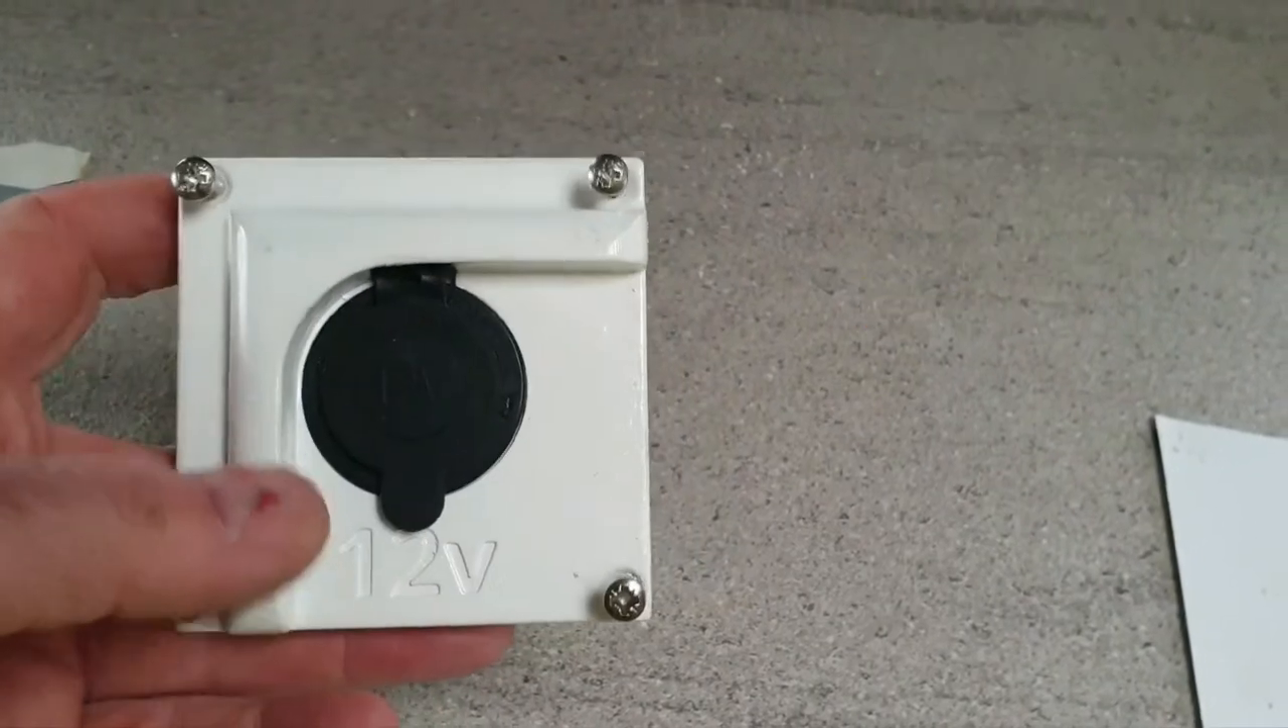So you can see now I've assembled it and the socket sits nice and neat in there with these rain deflectors.